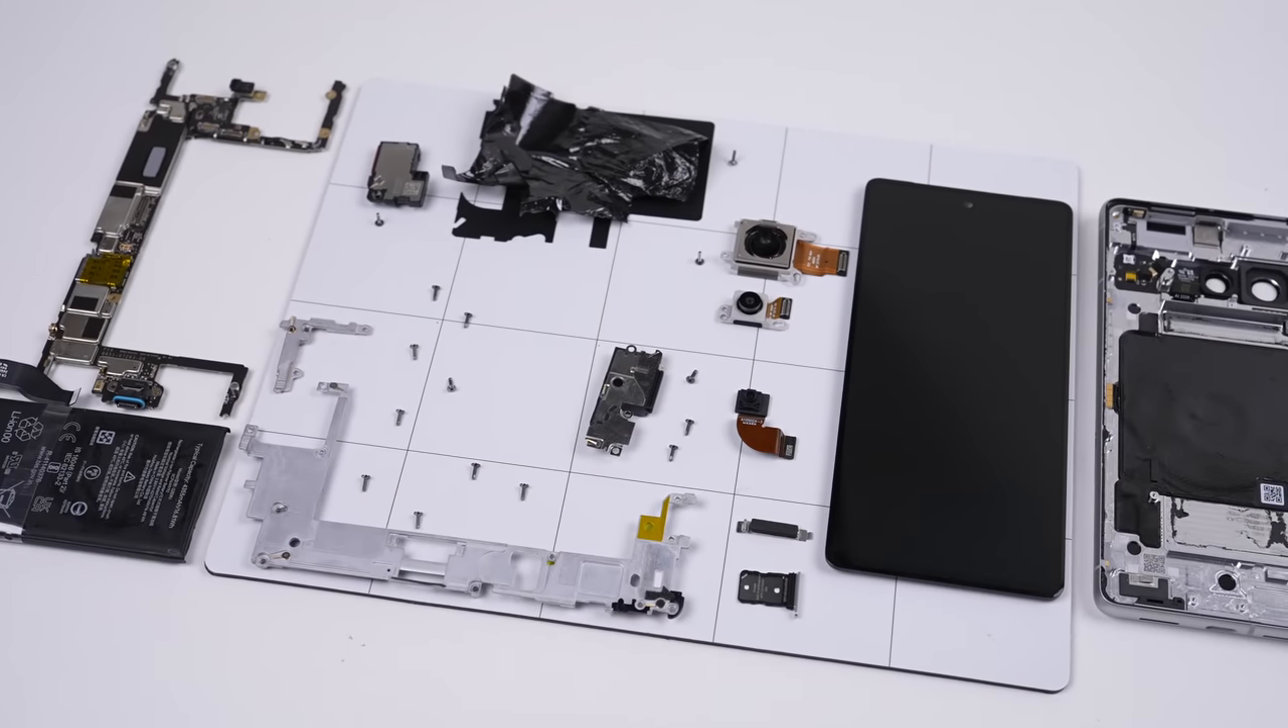With that, we've disassembled the Google Pixel 7. But we're not done yet.